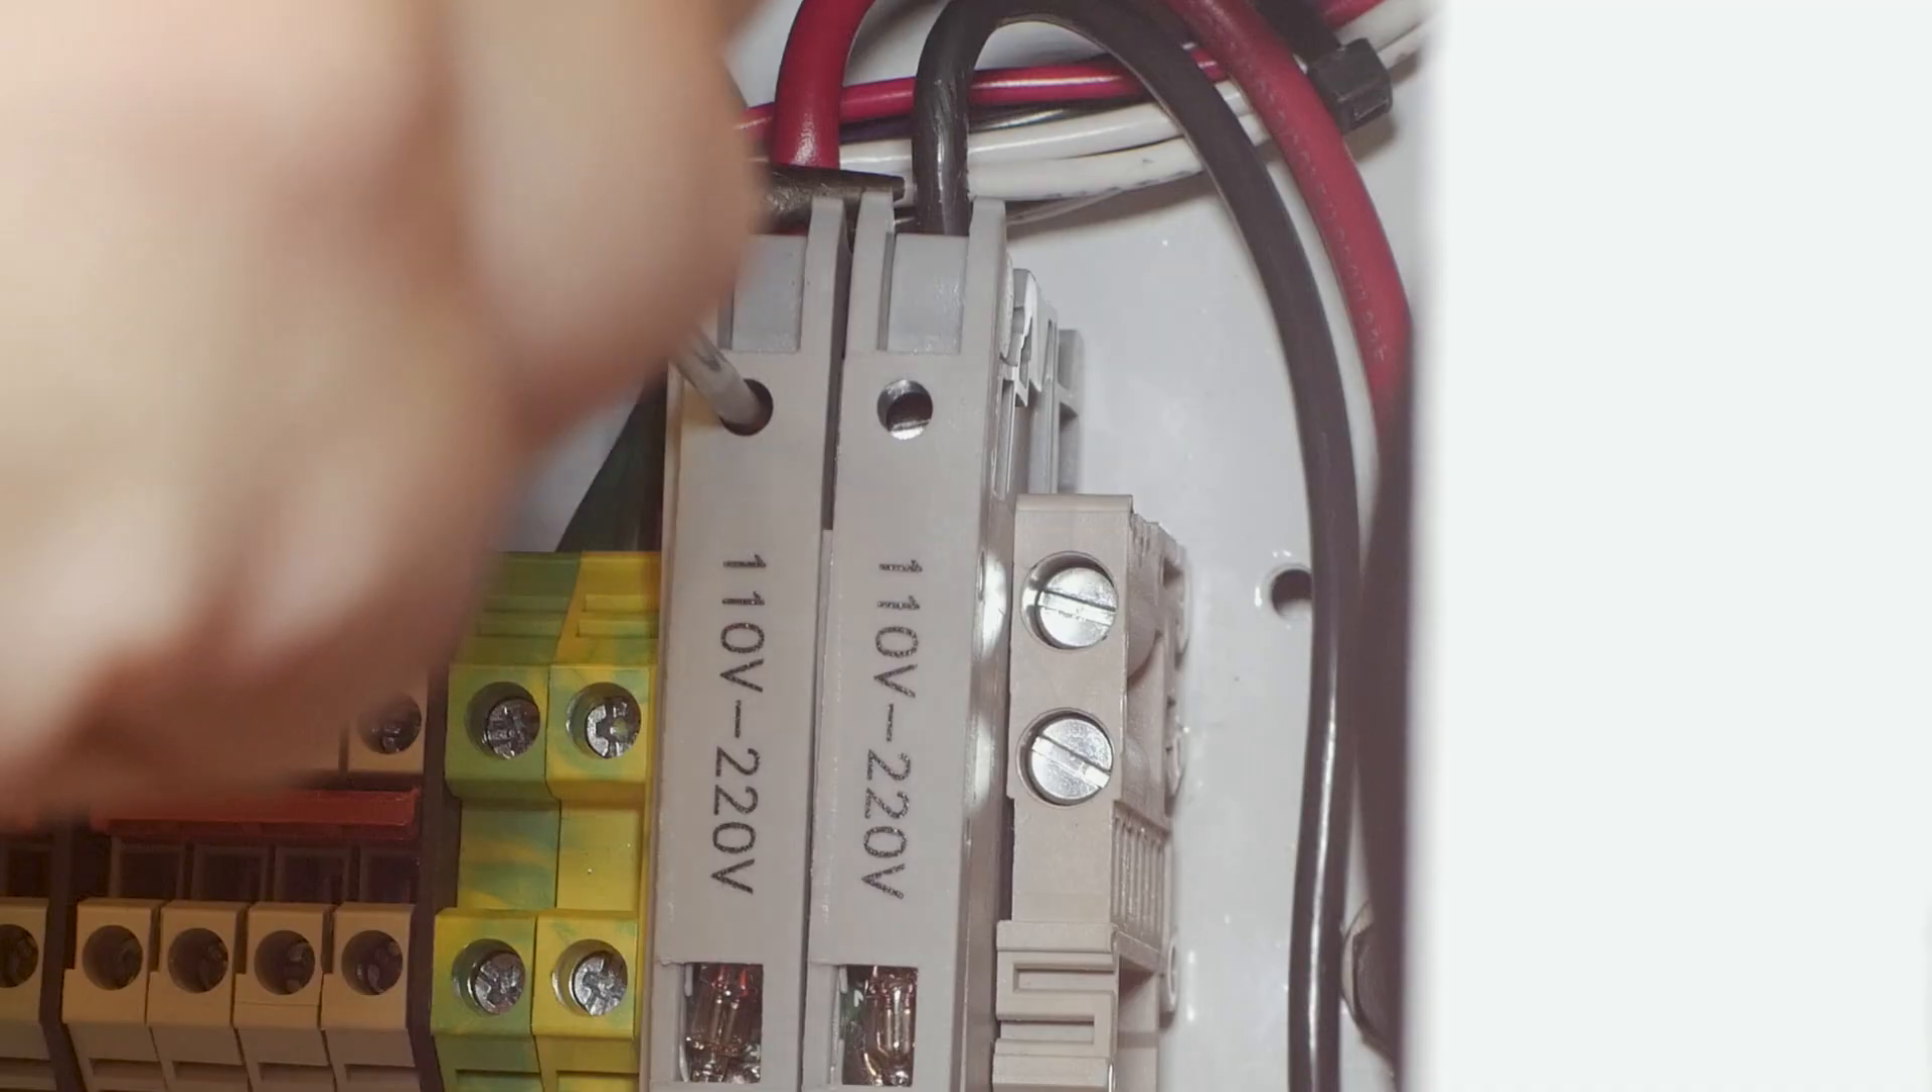I ended up installing two DIN rail mount fuse holders, one on each hot leg of the incoming 240 volt line.